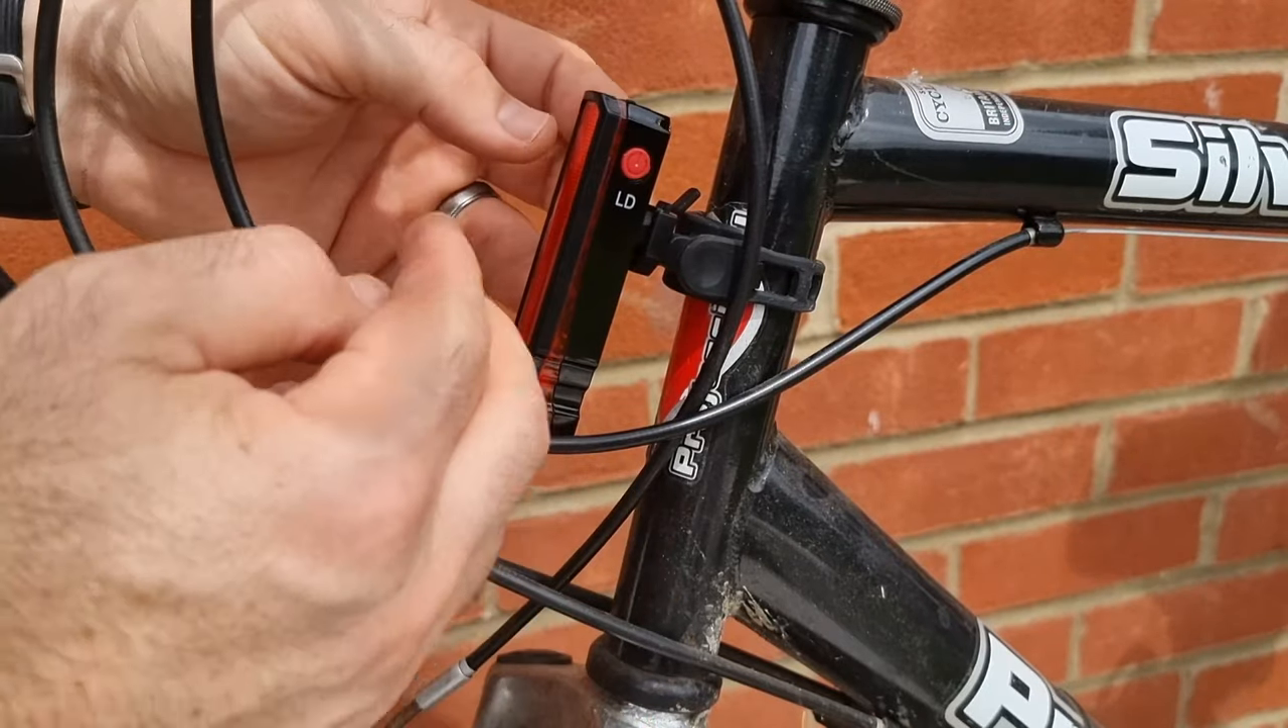As you can see the pole at the front of the bike is much thicker than the one at the back but no problem for the rubber strap as you can see it stretches and it fits quite nicely it's also much more snug when it's tighter.